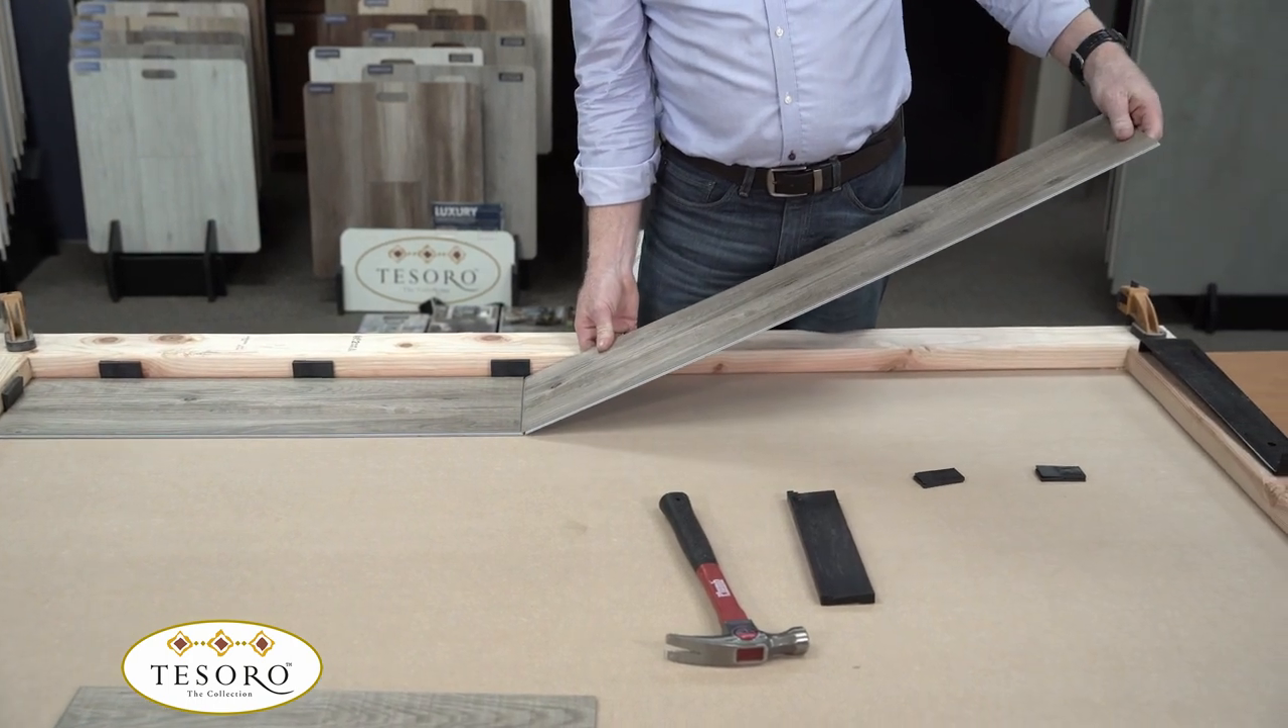I've already cut a piece against the wall here and you can see I've already put my spacers in place.